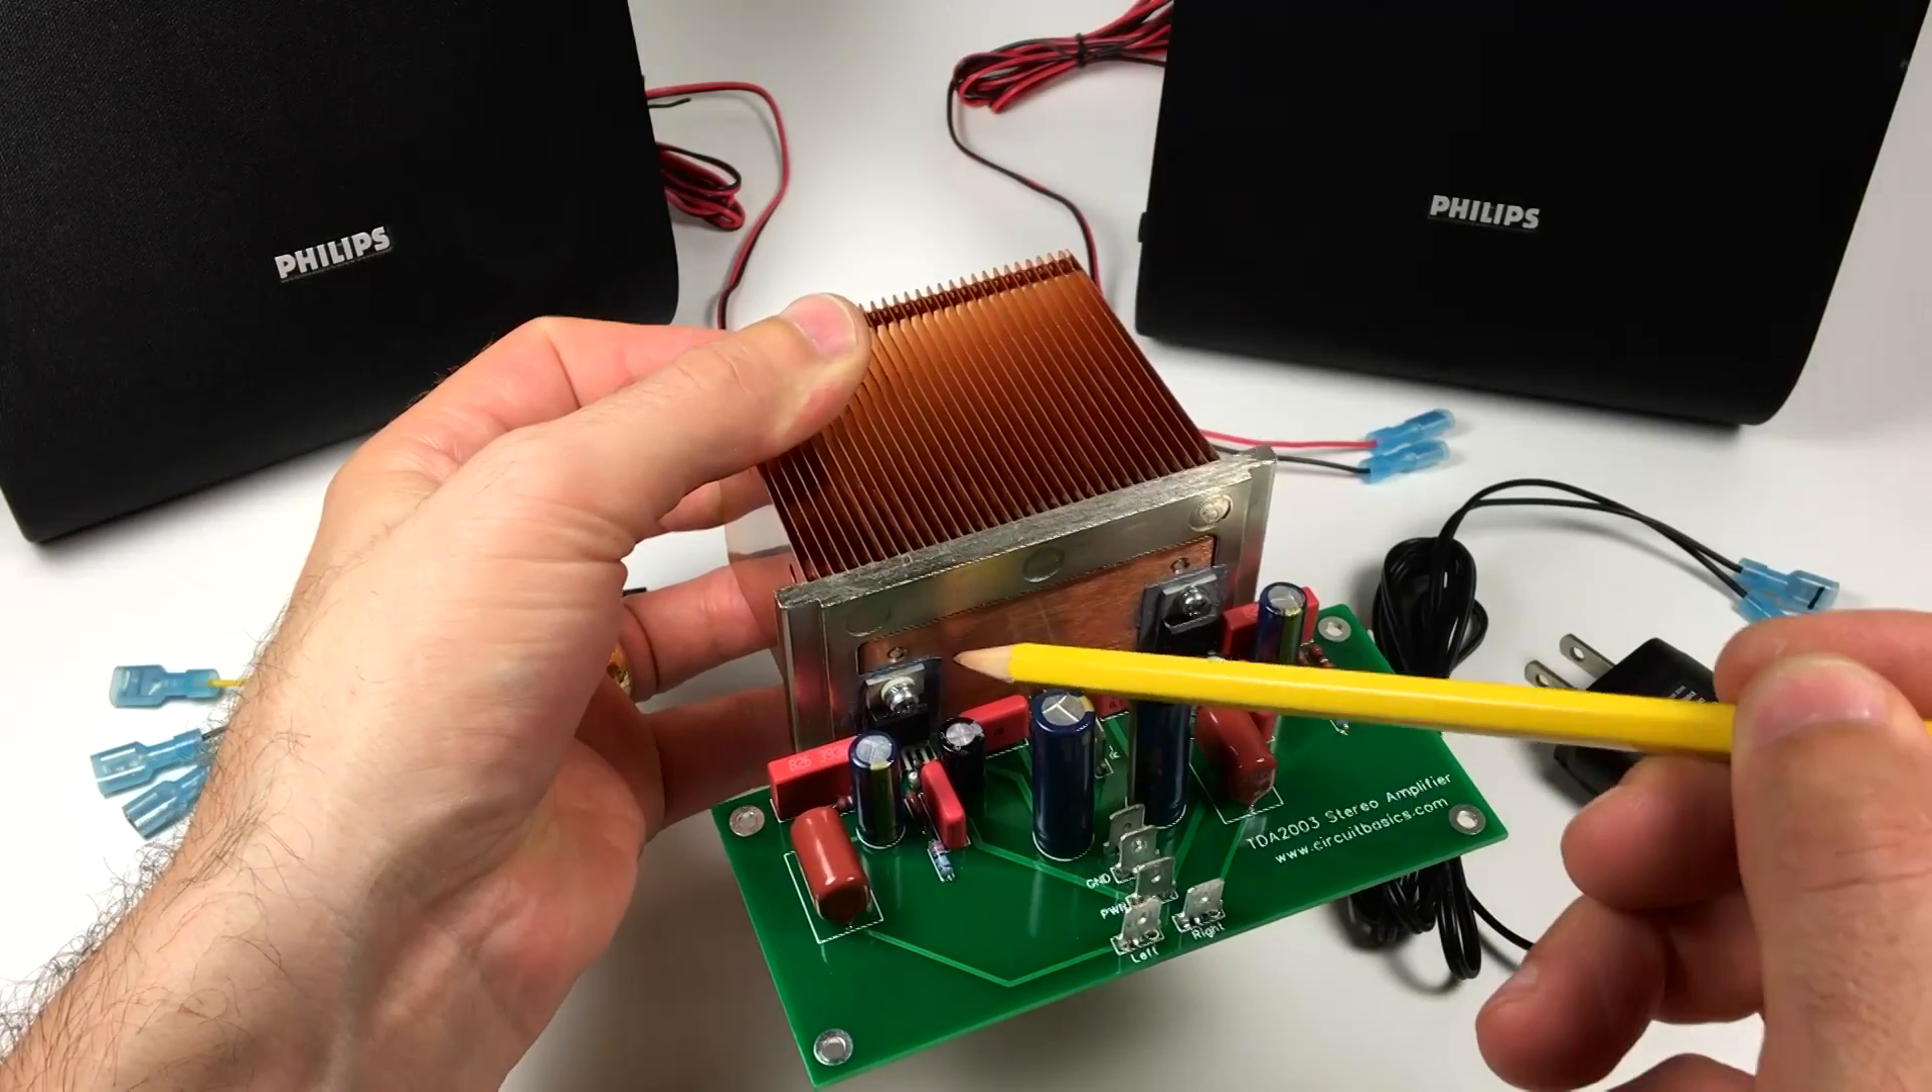So this is the assembled amplifier attached to a CPU heatsink I found in an old desktop computer.